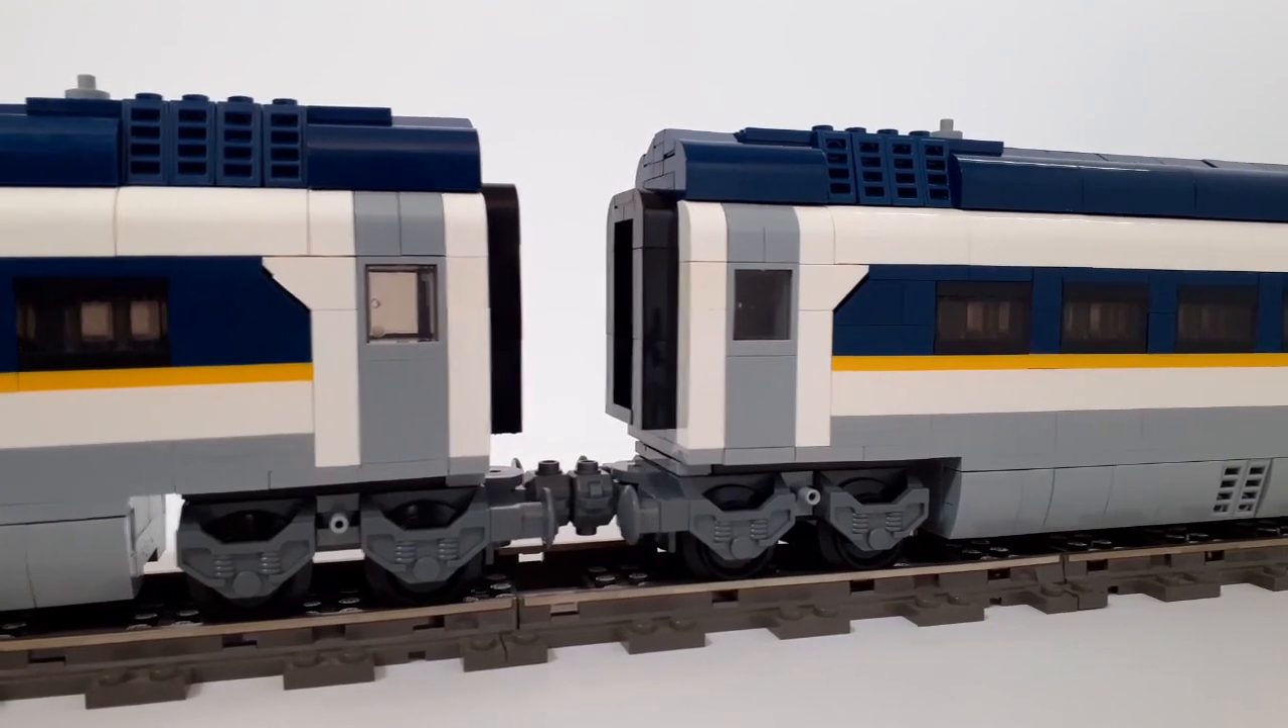Now you can see here there is a massive gap between each coach.